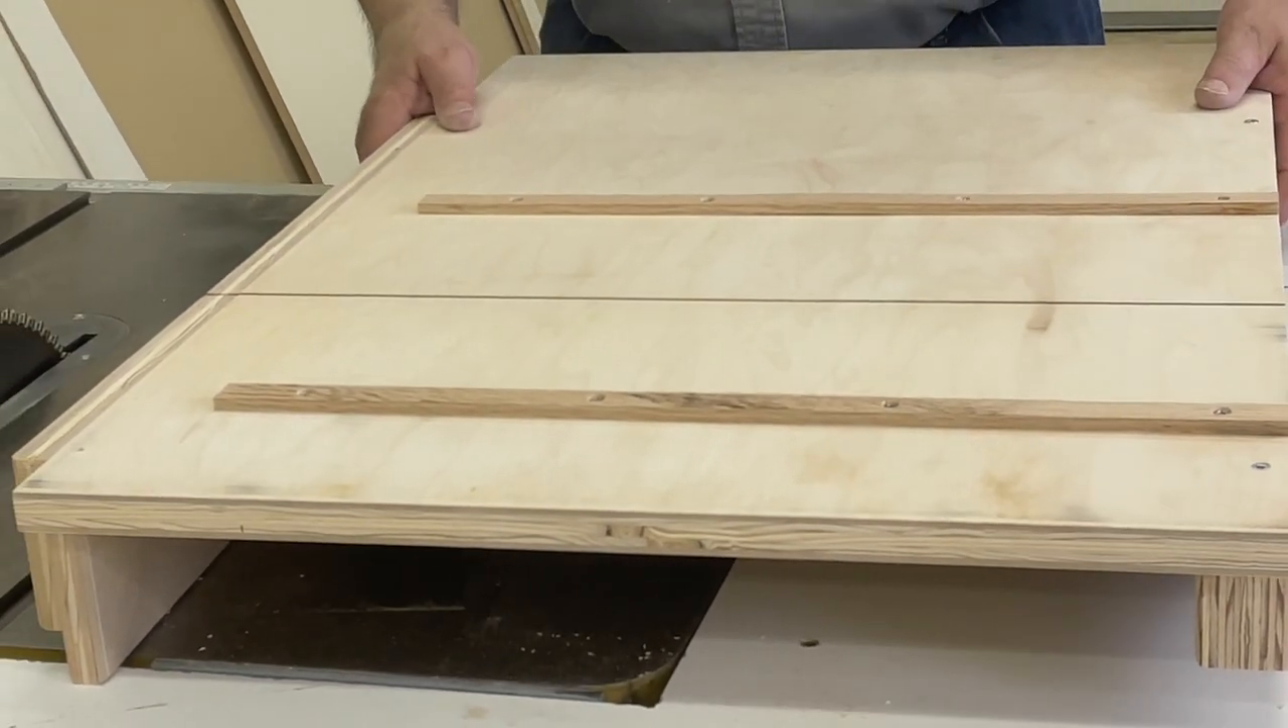You can see how the bottom side of our sled, our runners are in place, our saw cut goes all the way through.